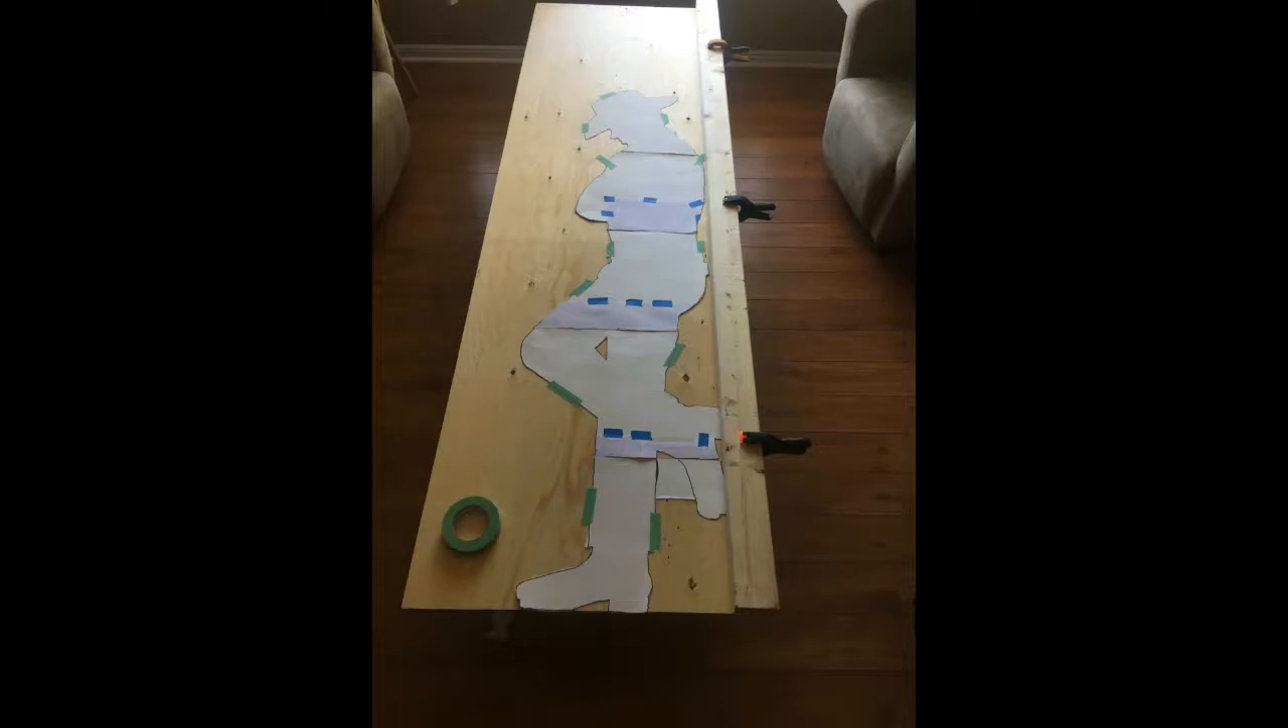On the right hand side I've clamped the two by four up against the right edge of the plywood sheet.